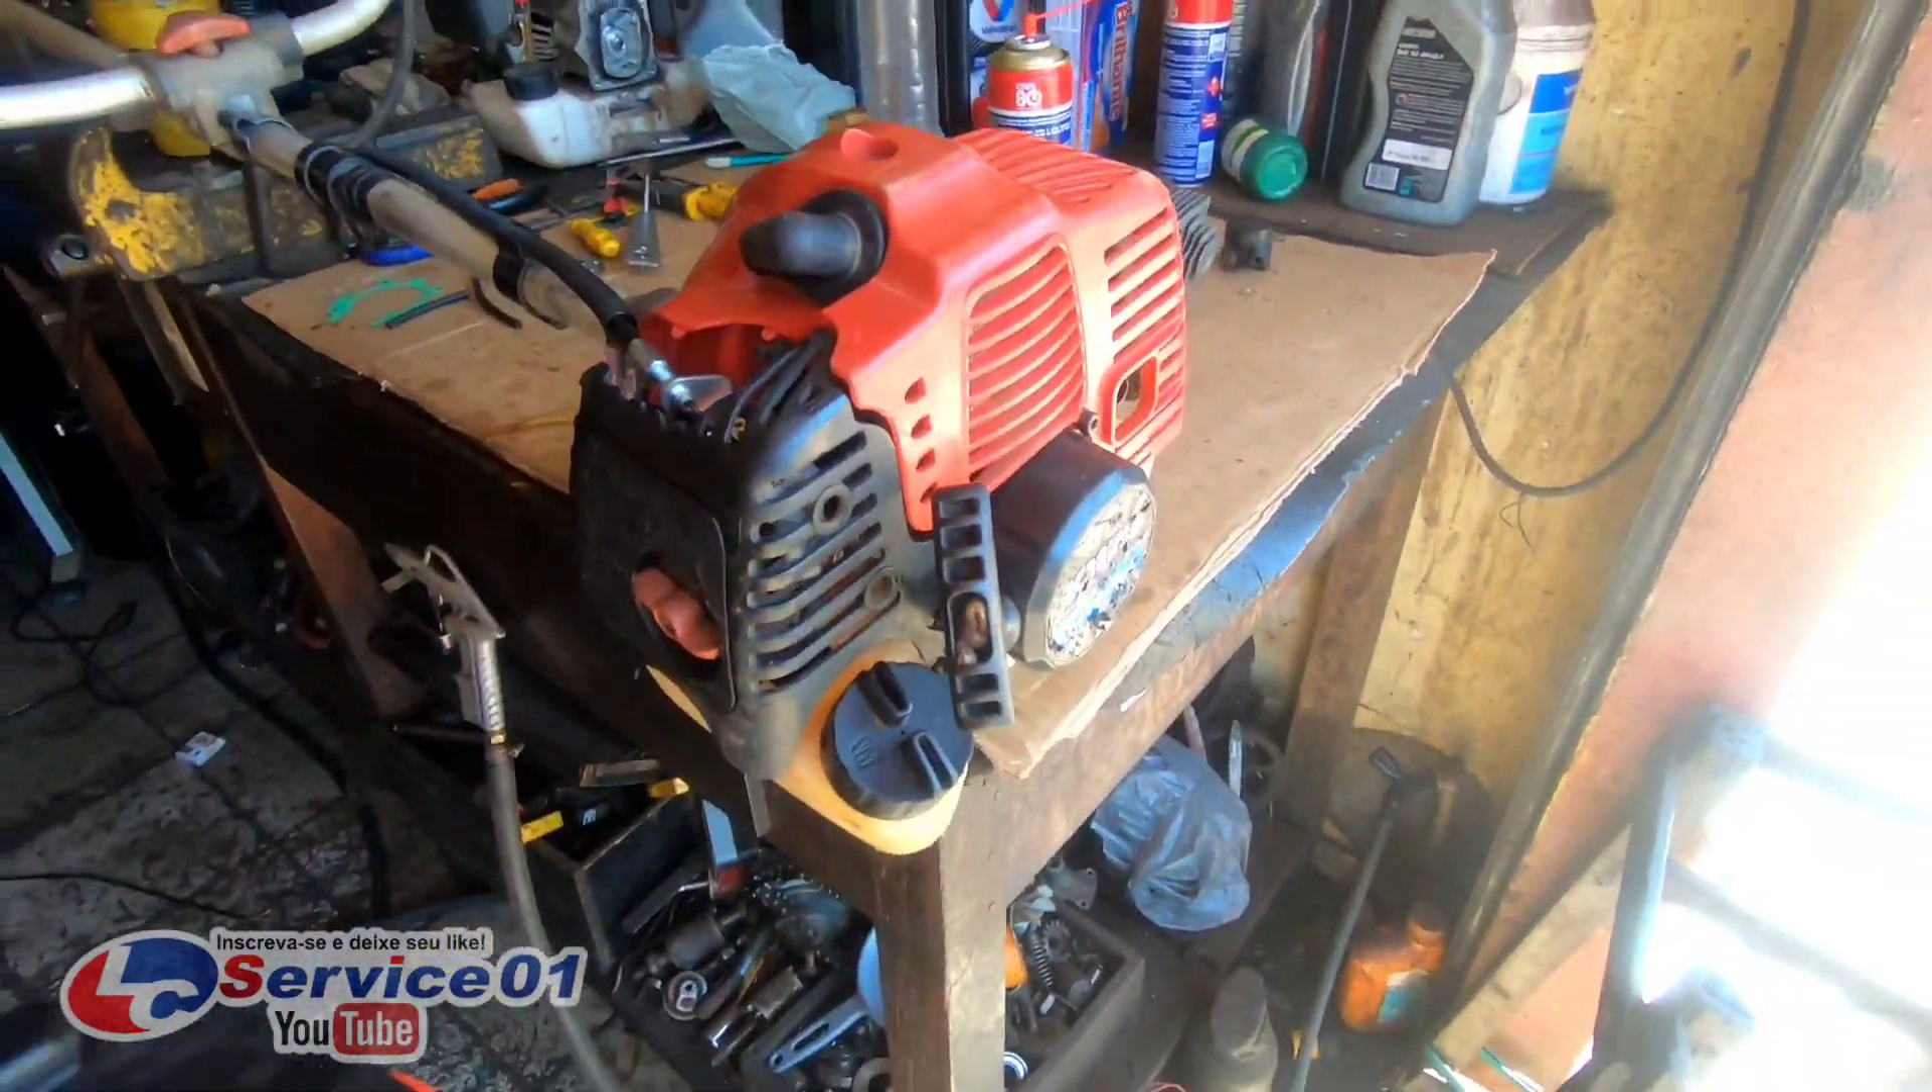Pronto, galera O motorzinho tá montado aqui.